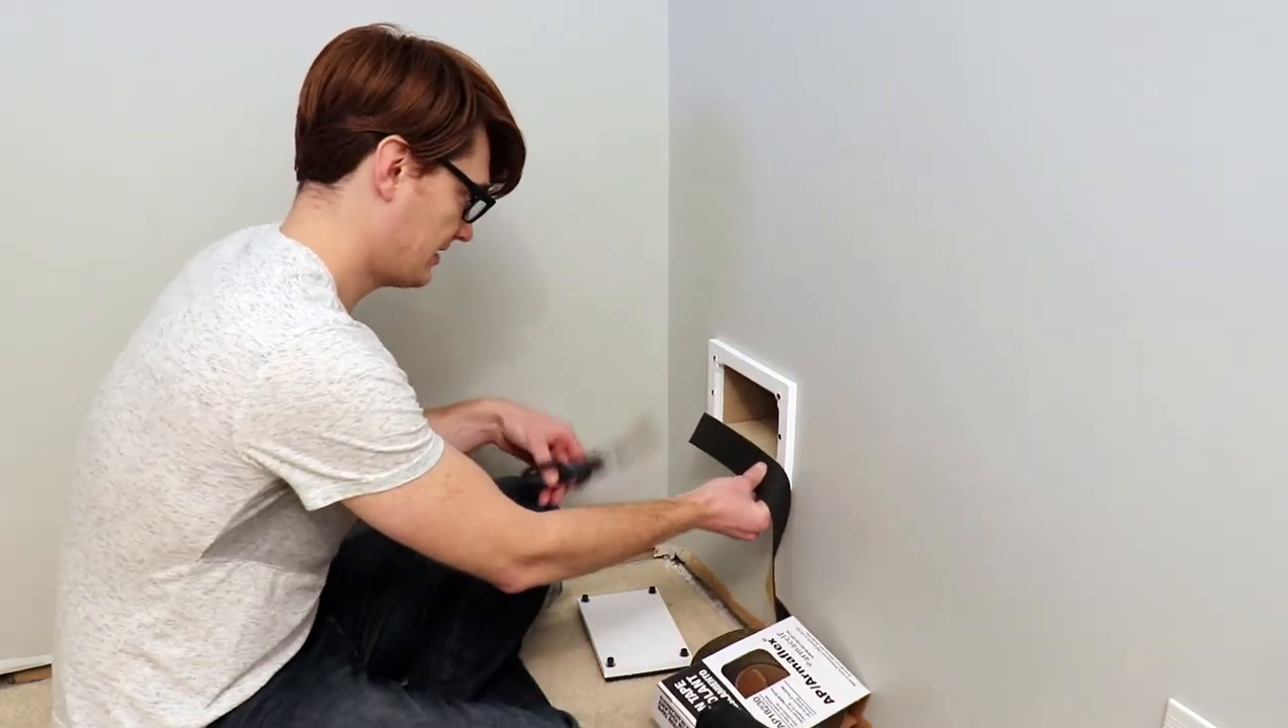You can see here I just have to install this insulation tape on this frame and then this side will be all done as well.